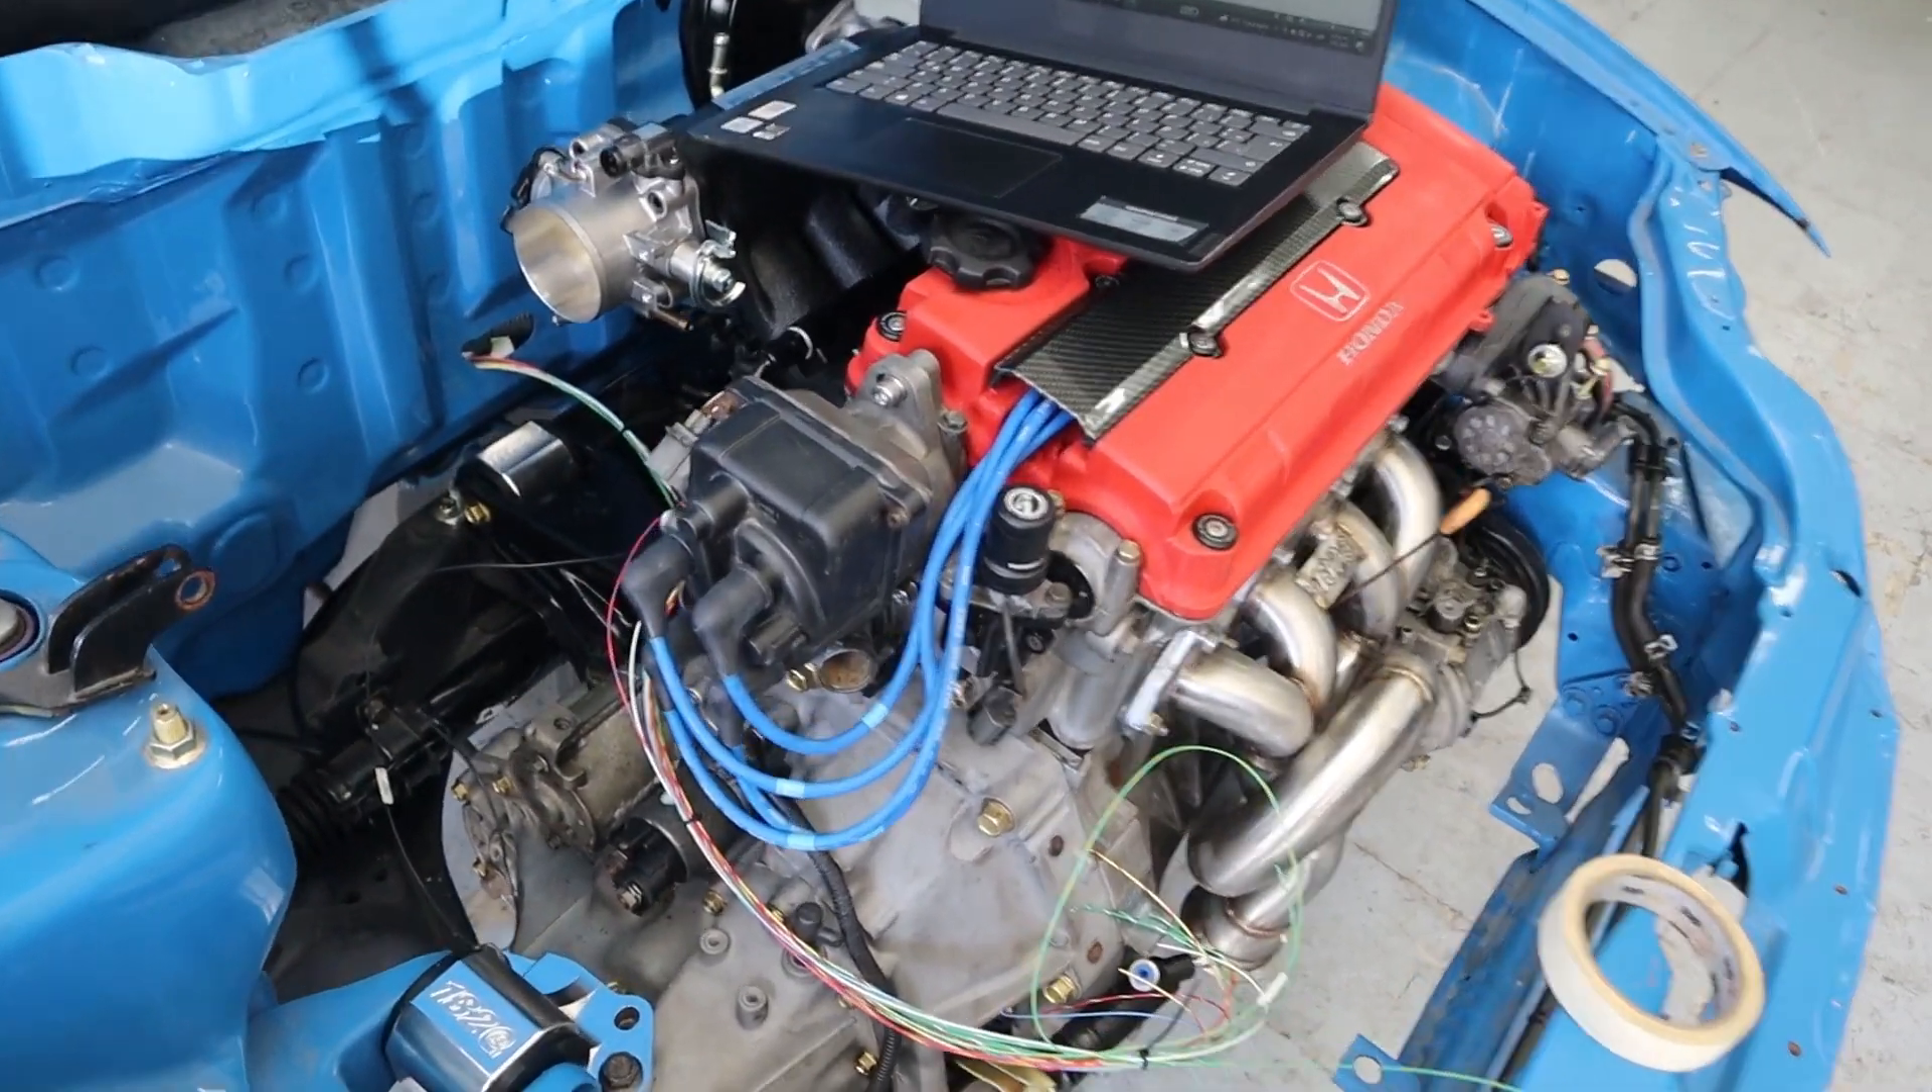Y bueno ya con el motor en su lugar Estamos midiendo El tema del cableado Al motor.